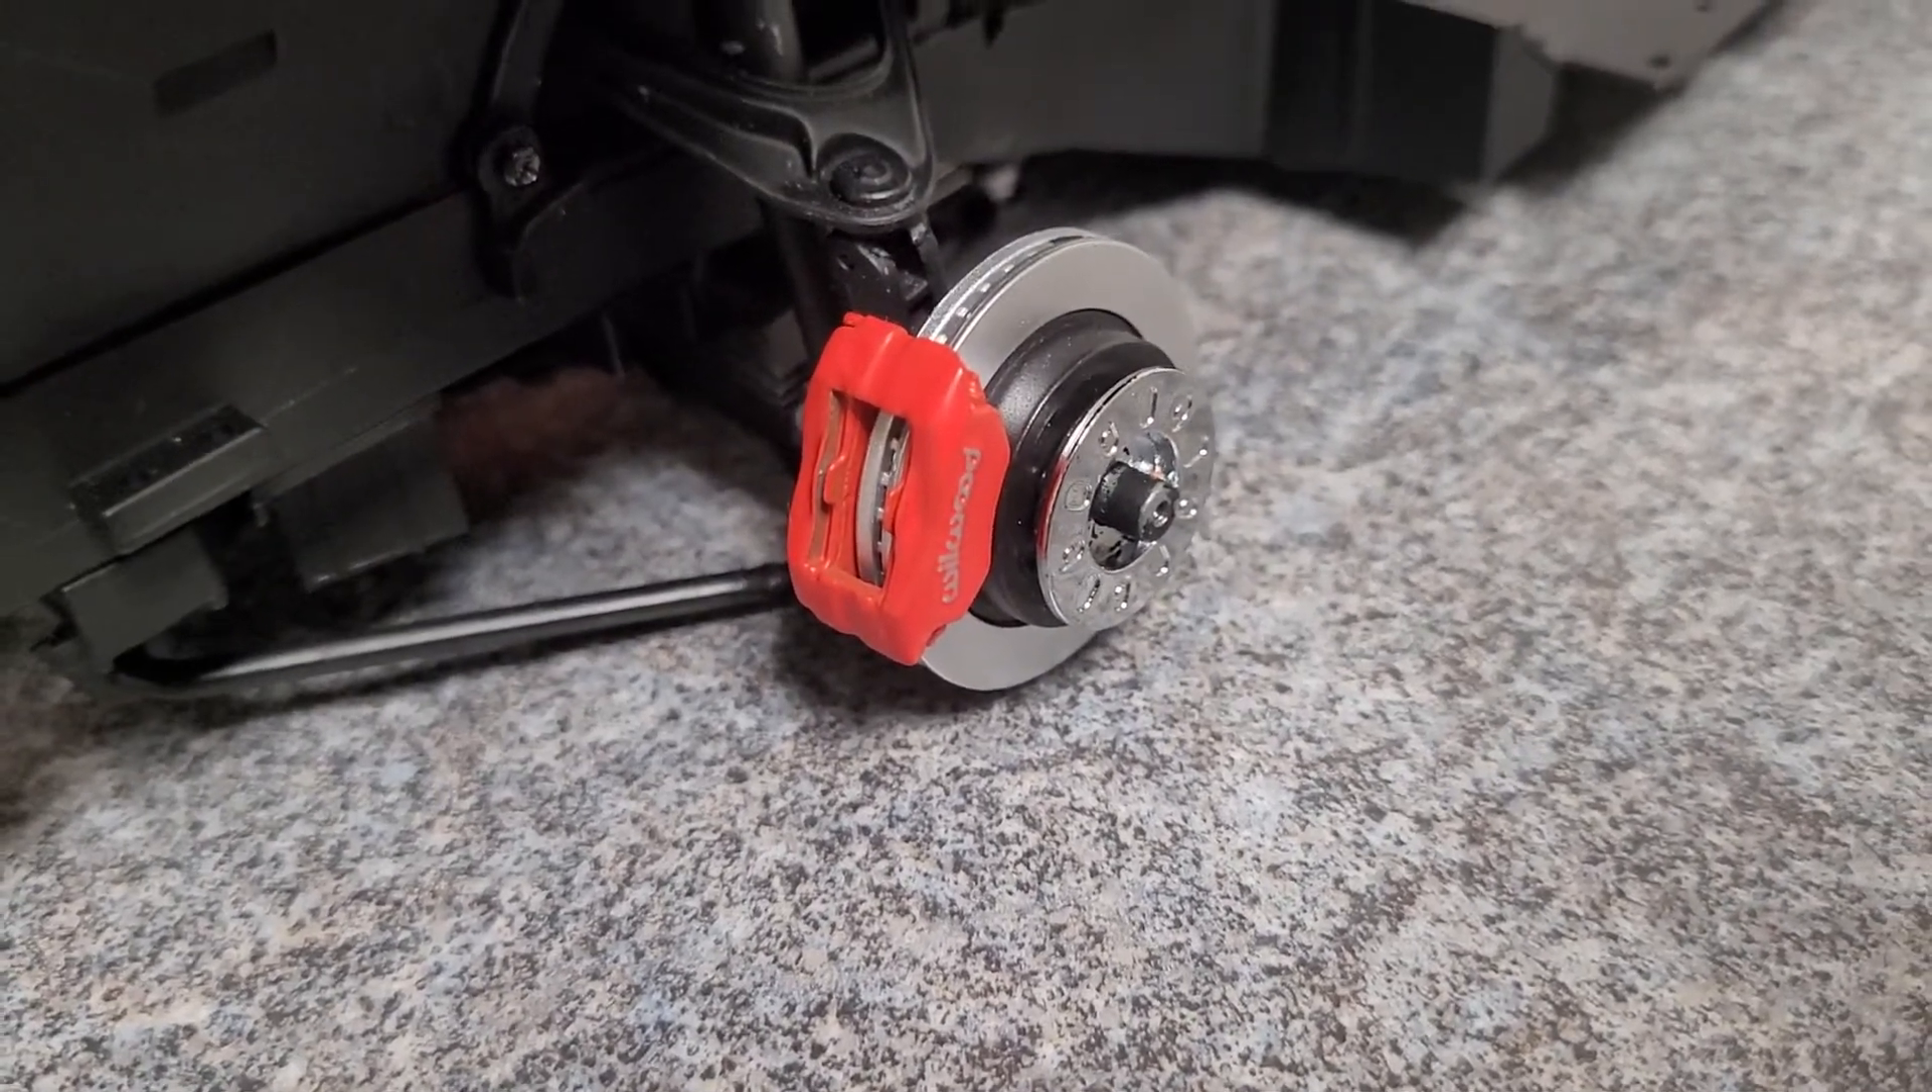Die räder habe ich jetzt noch nicht angeschraubt.